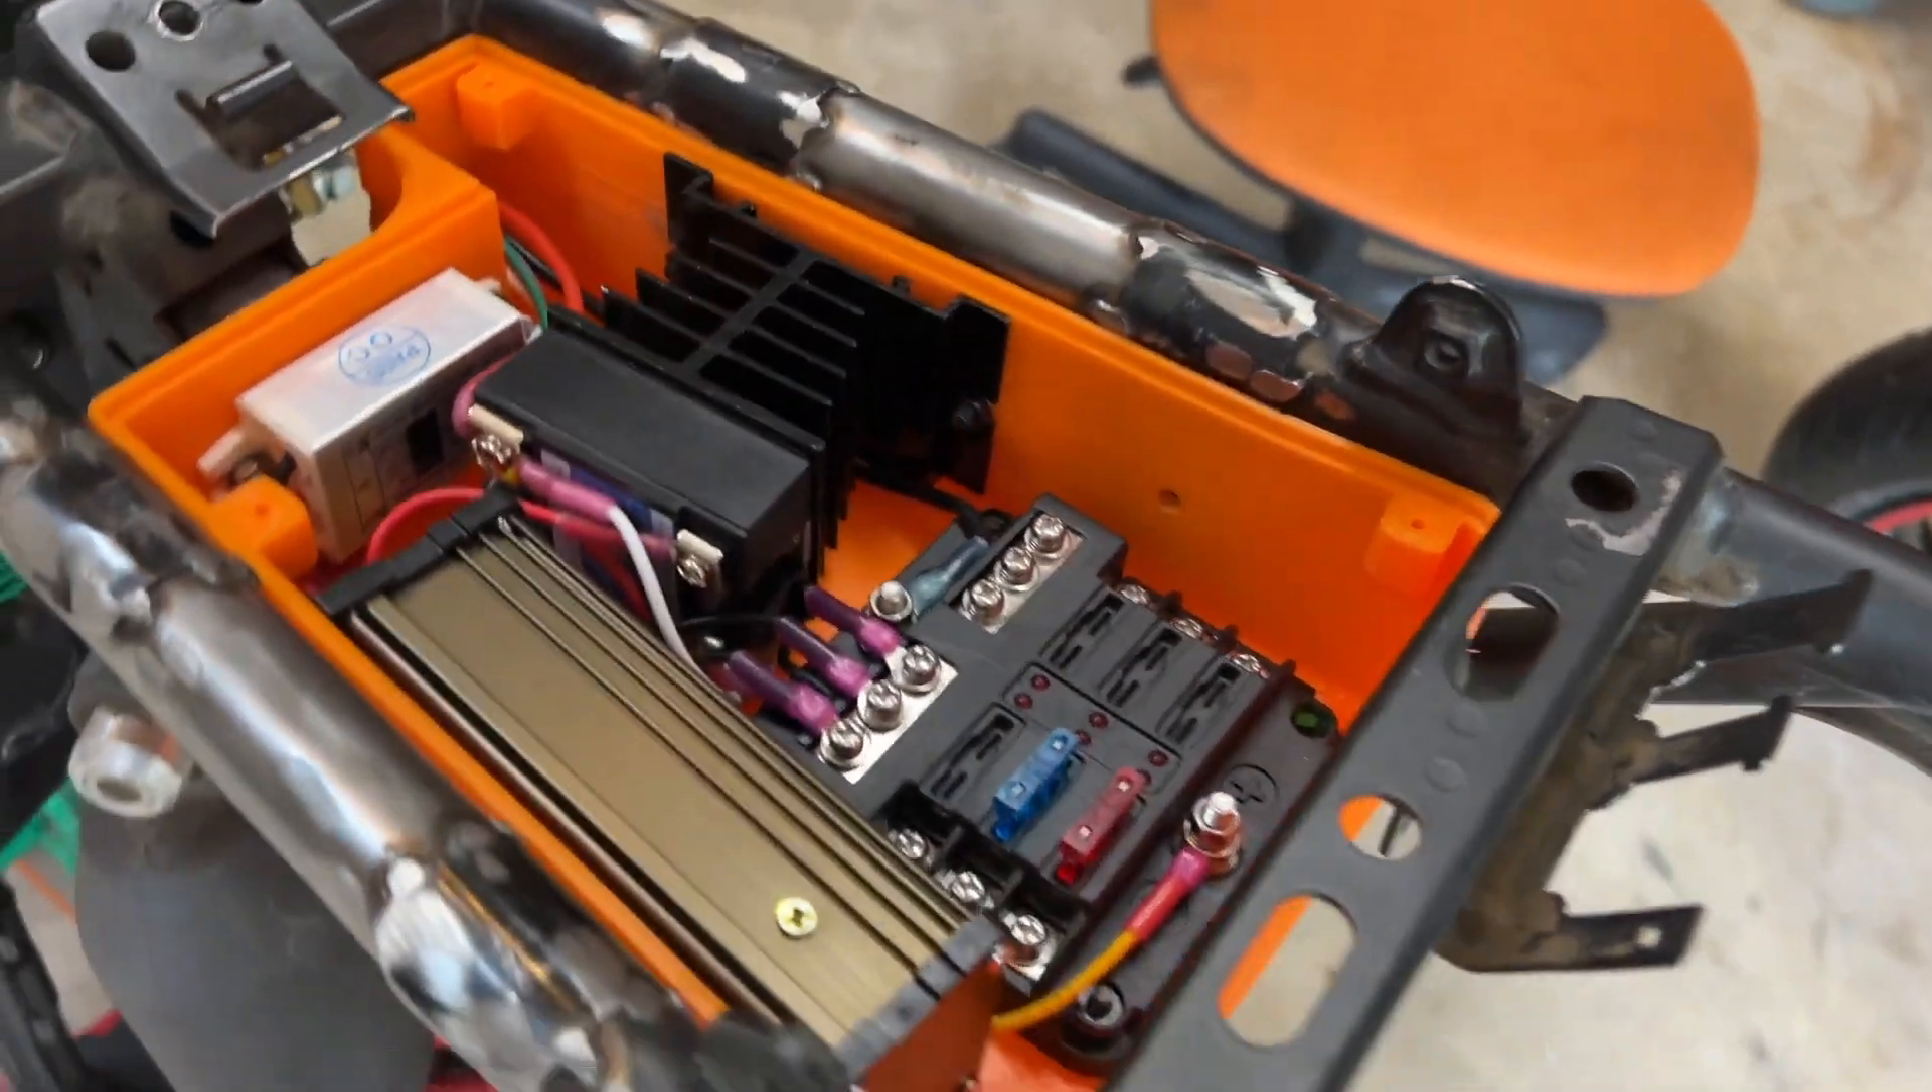Here is the wiring box mocked up inside the frame. And it just sits like that.